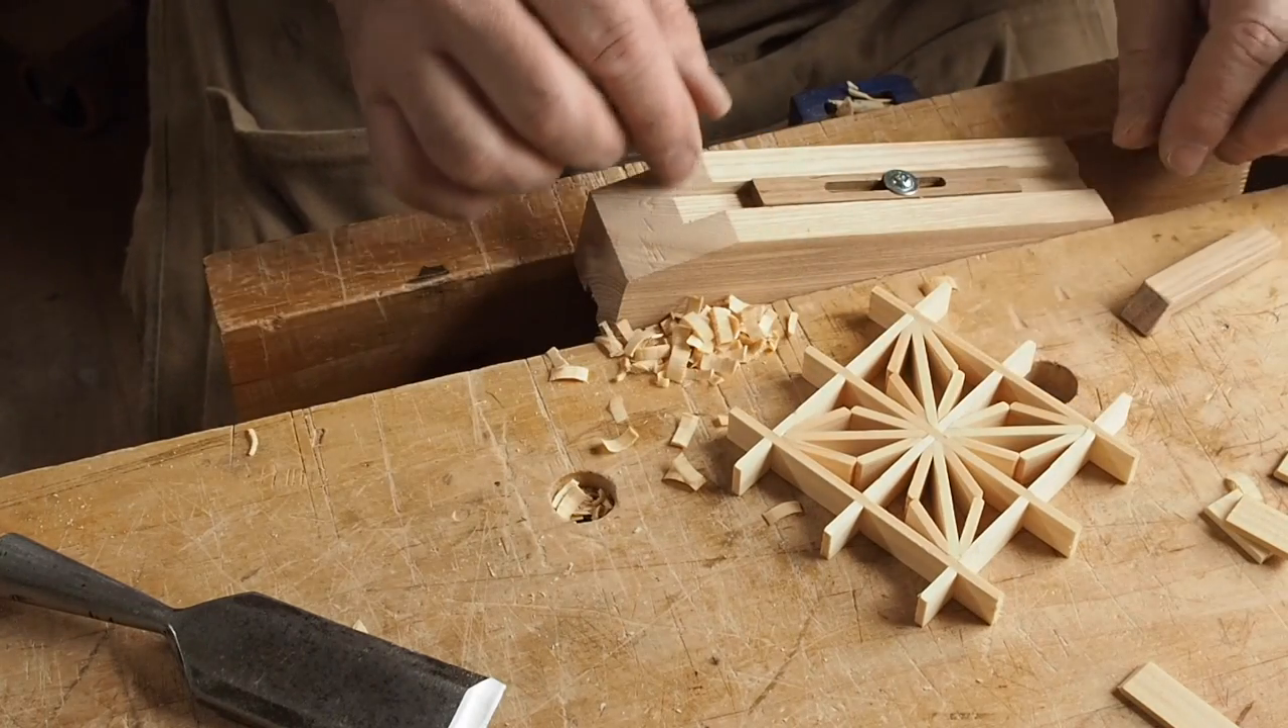Okay I've got all the wings in place you can see that pattern is really starting to come together.